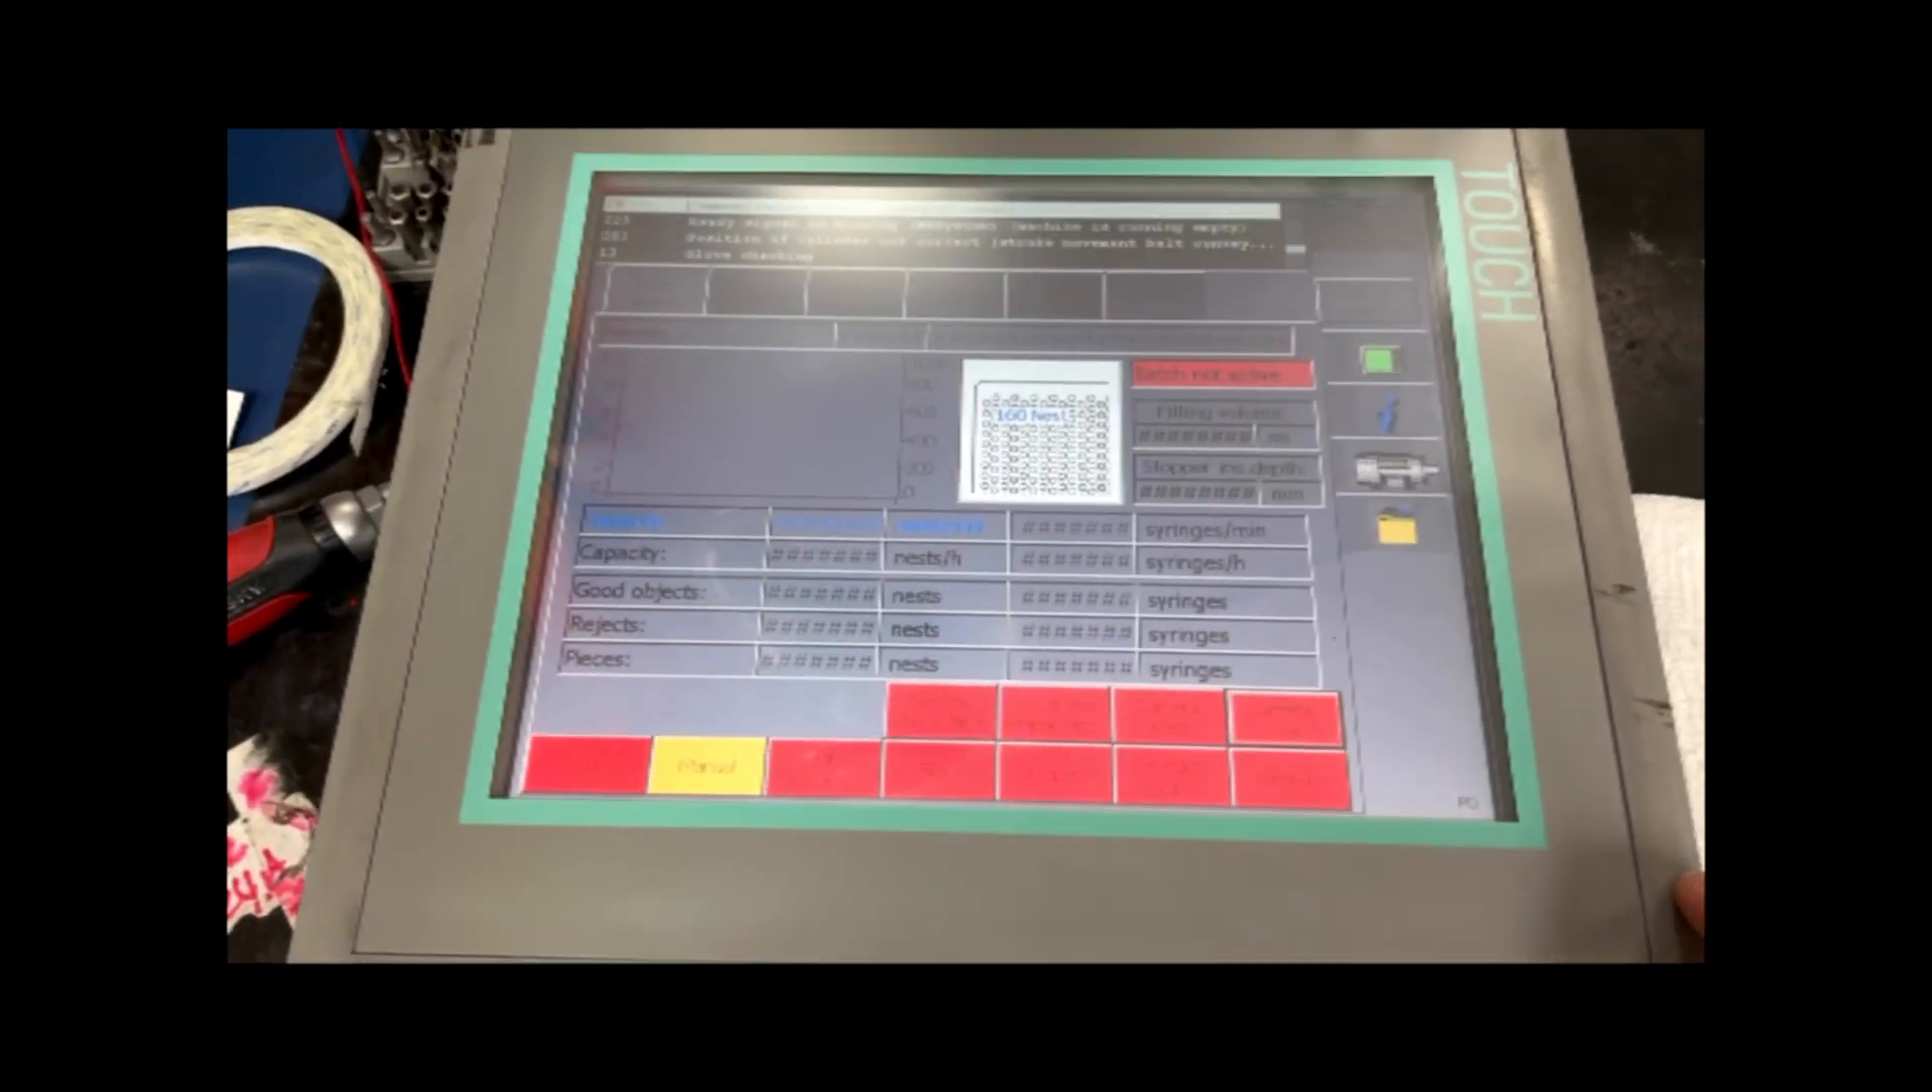Now we've got the new overlay and touch screen installed.